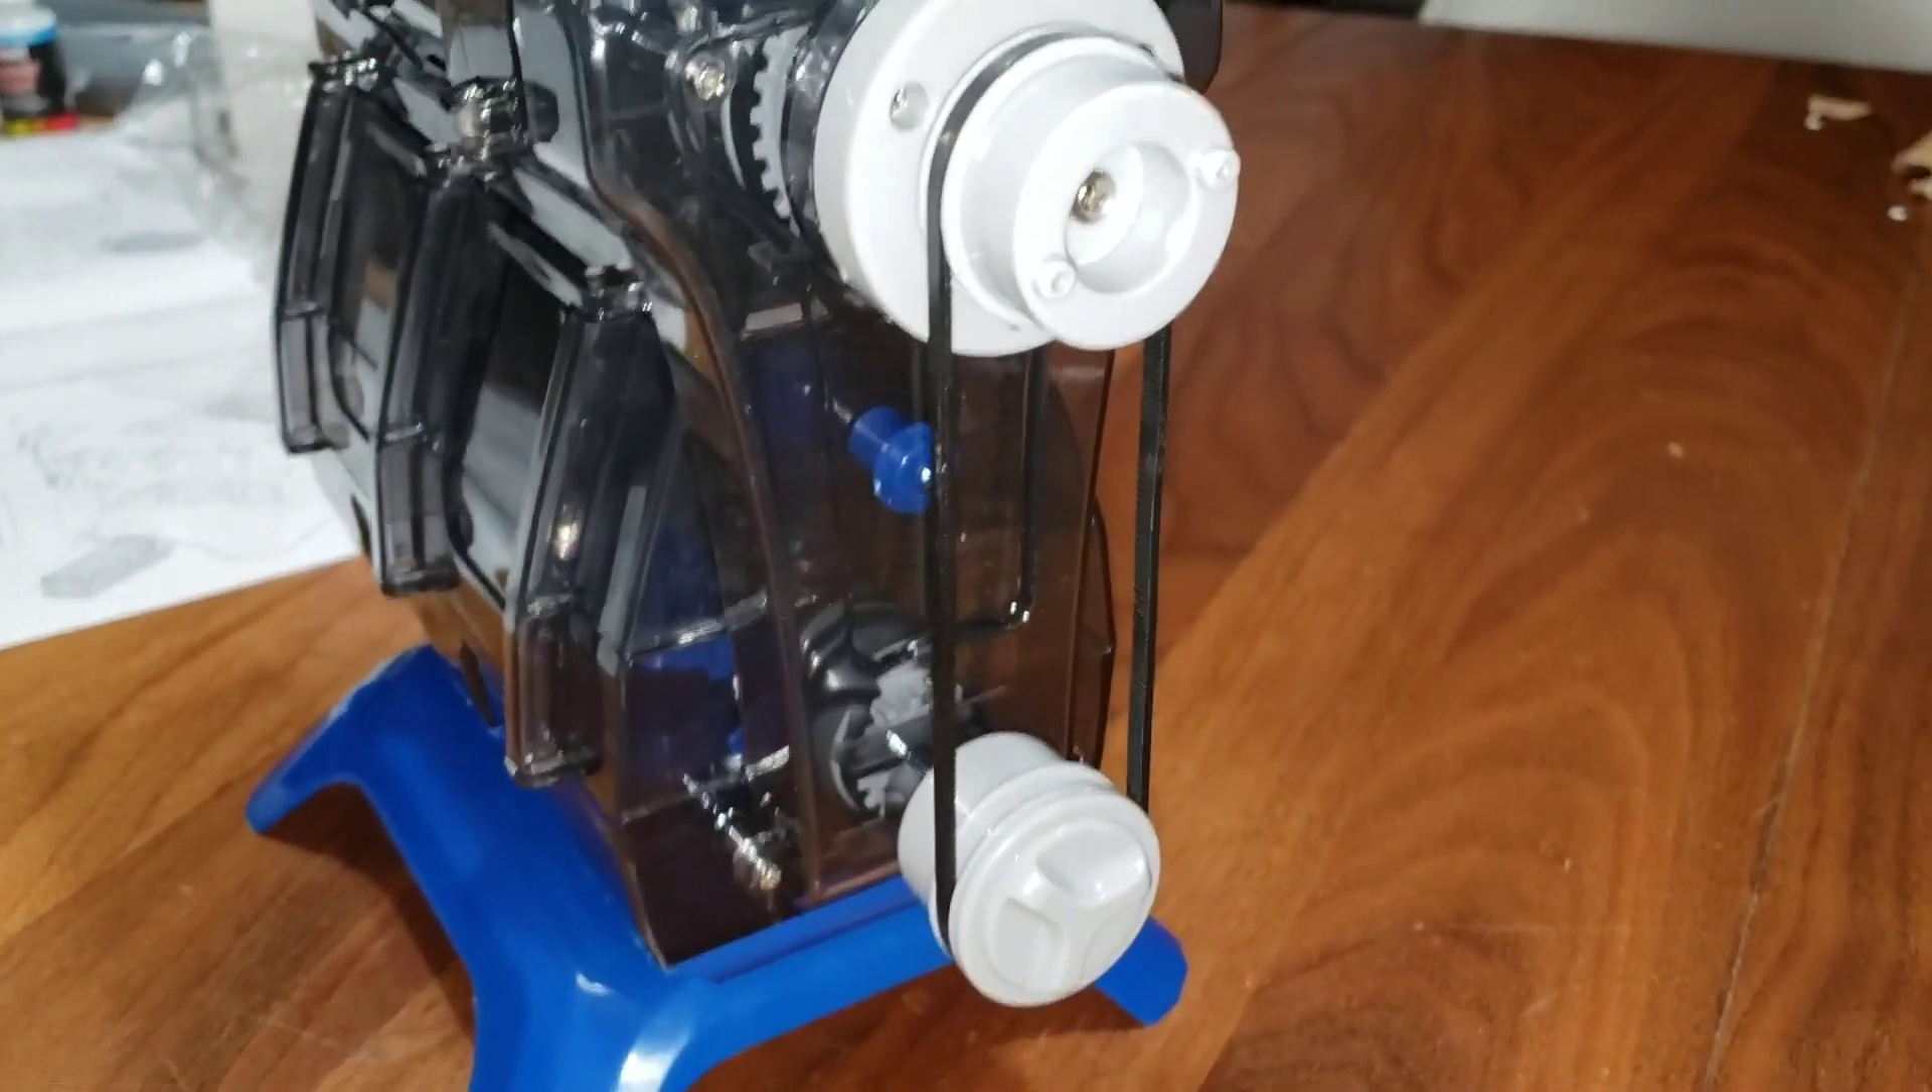We've got our fan belt installed and now we have to get the fan installed.